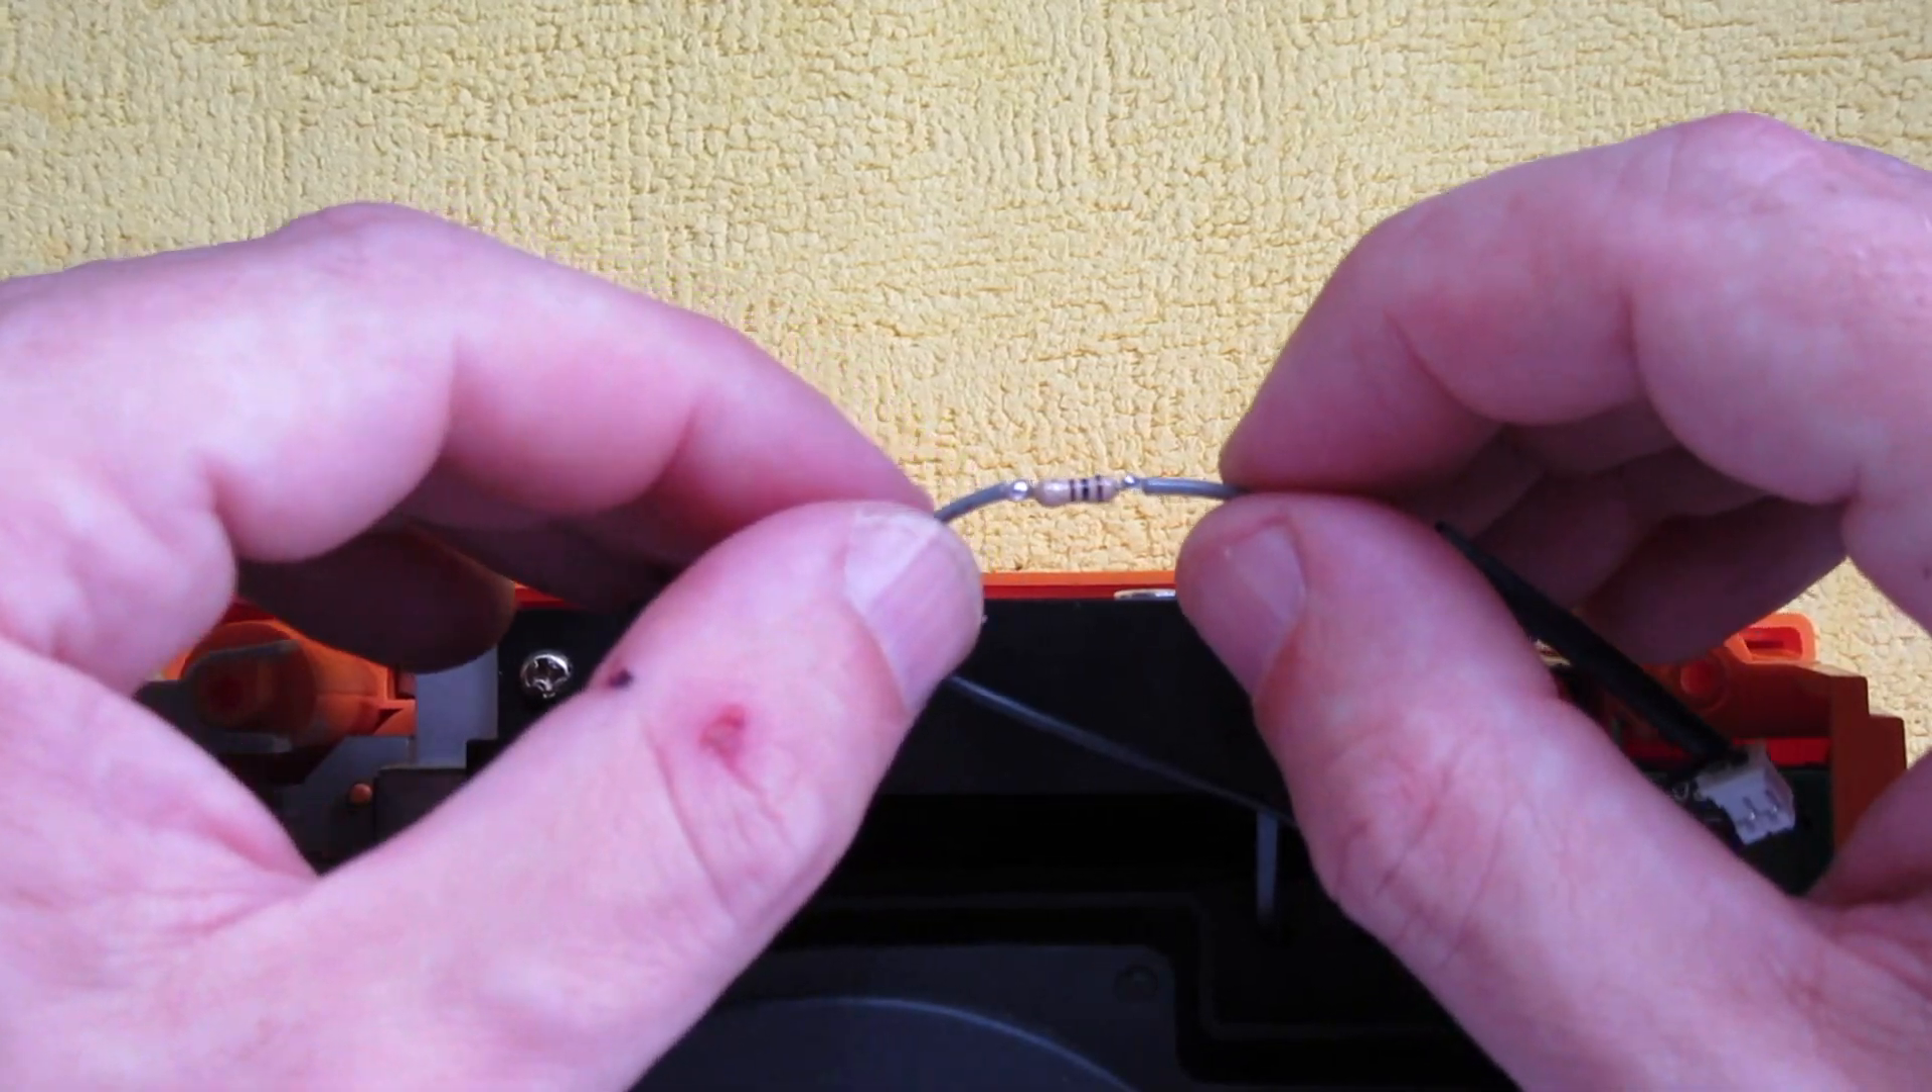I've now got my resistor in line on the wire there so i can bring my heat shrink tube in around to here.